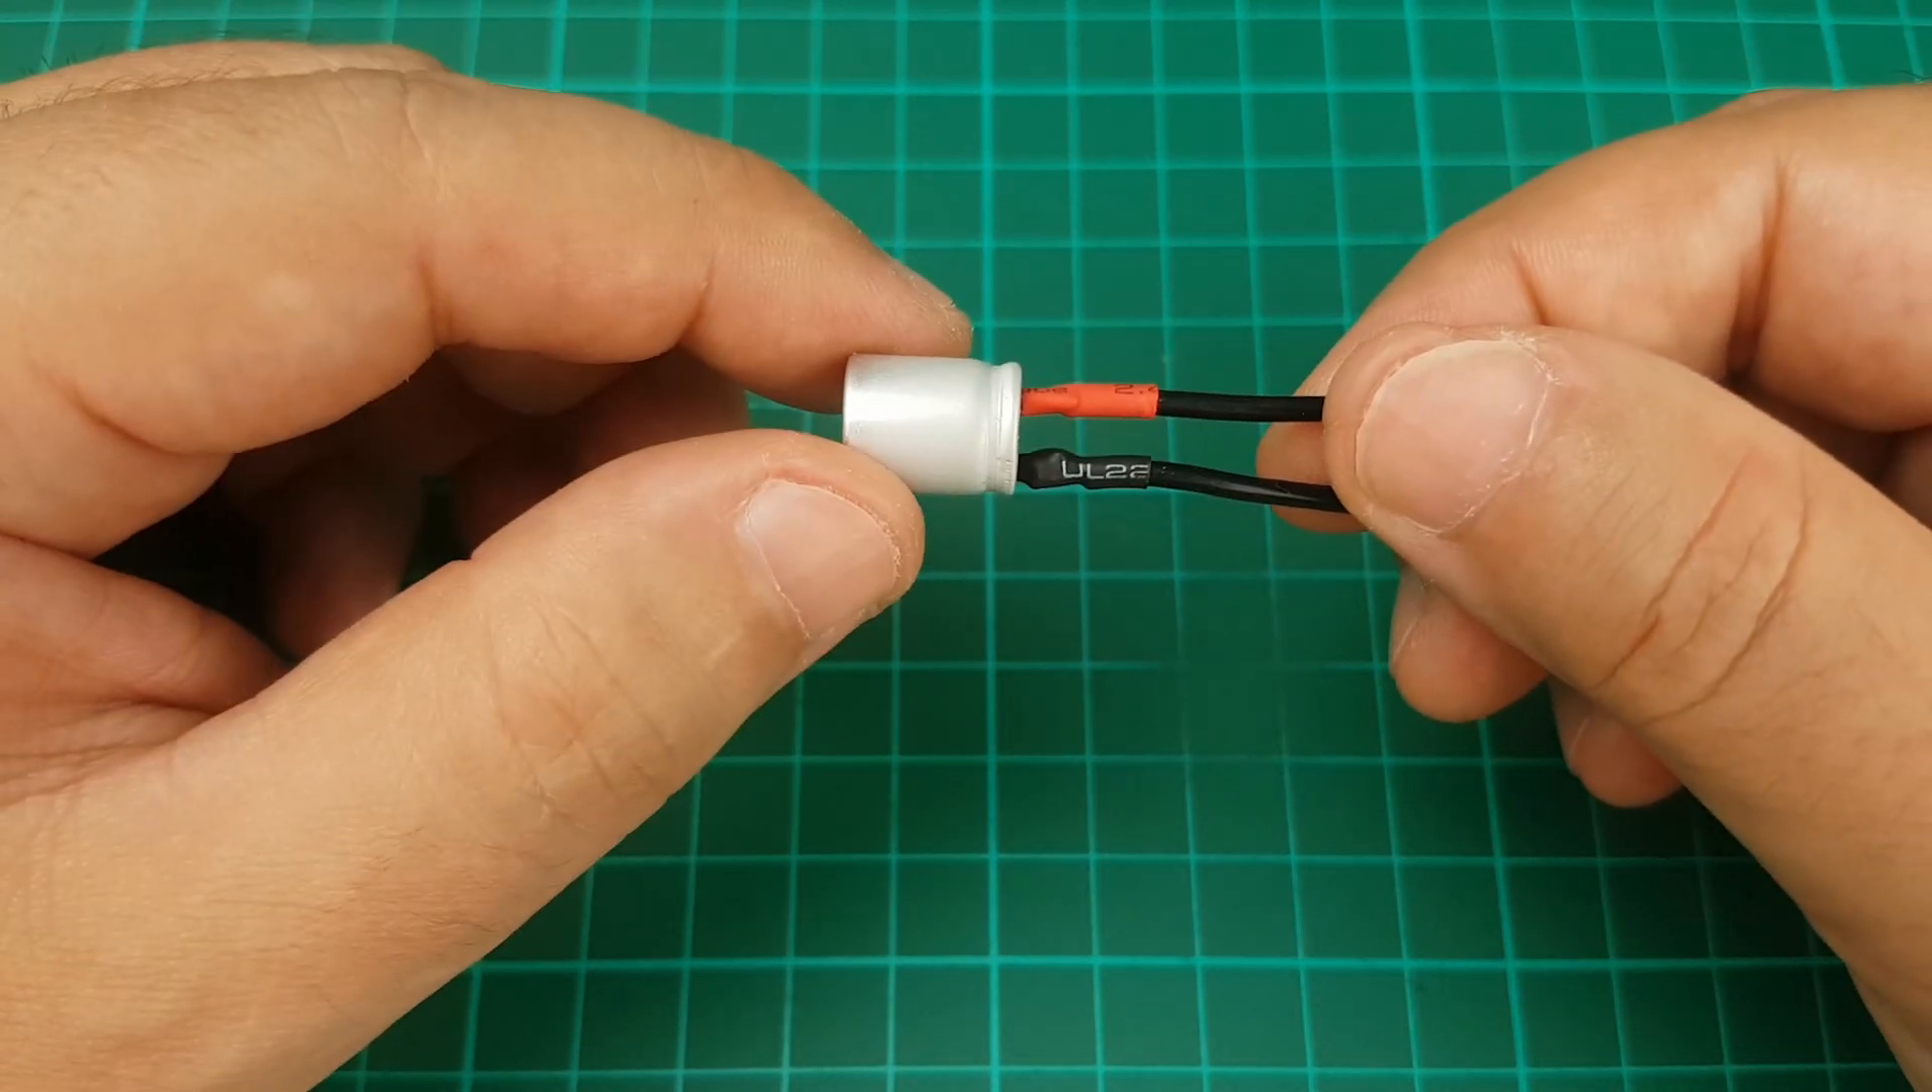Ok ho accorciato i piedini e saldato i cavi, ho anche isolato le parti esposte con un po' di termo.